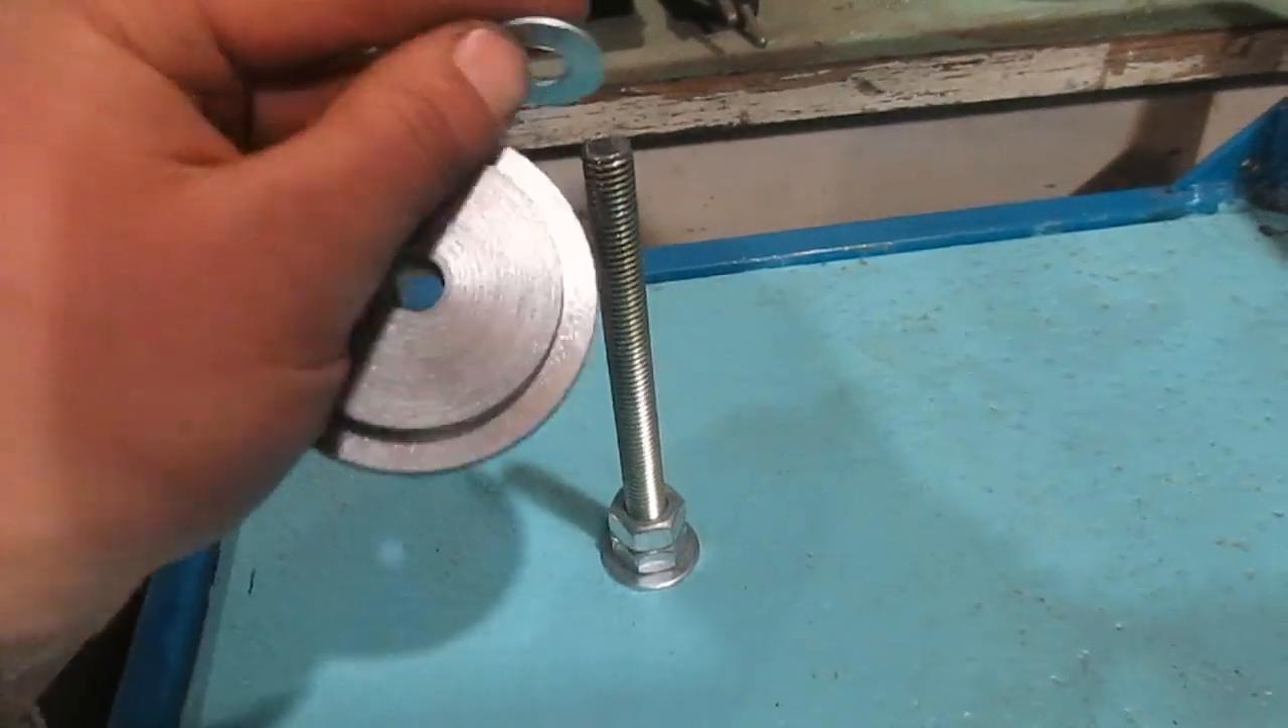Во, оська уже на месте. Теперь туда надо накидать шайбу.